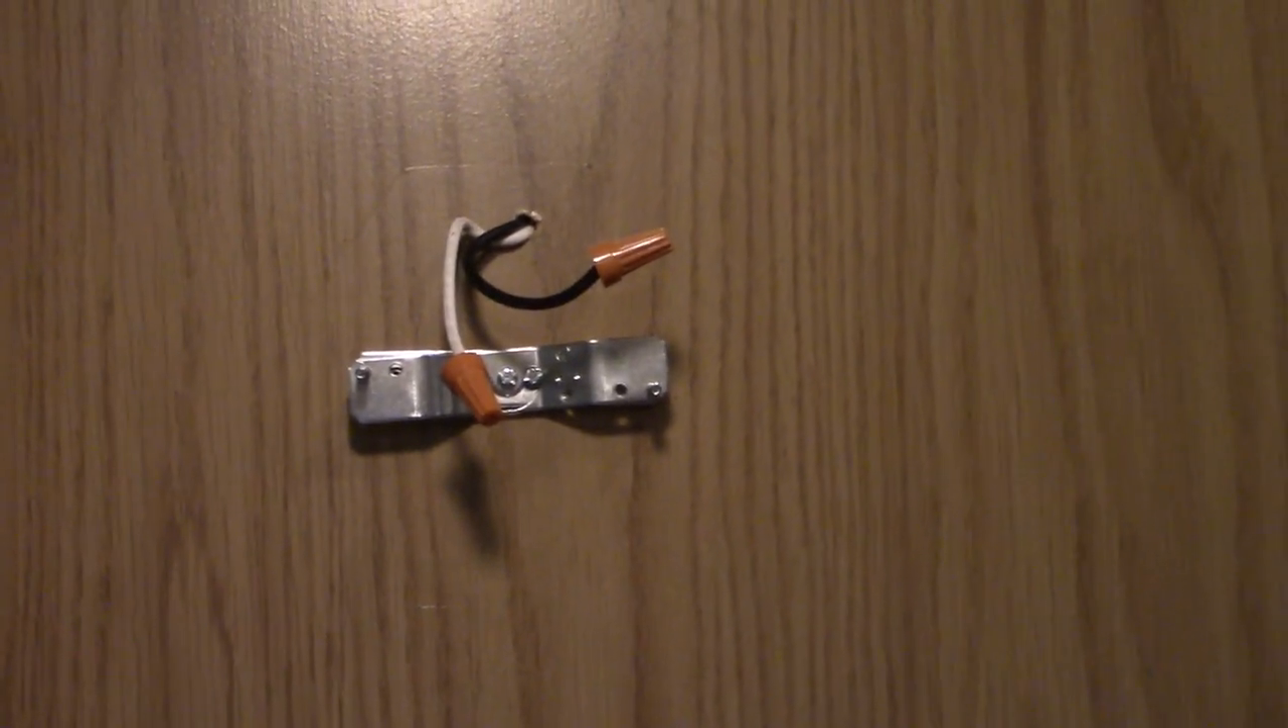Well i got the bracket mounted in the spot where i want it.